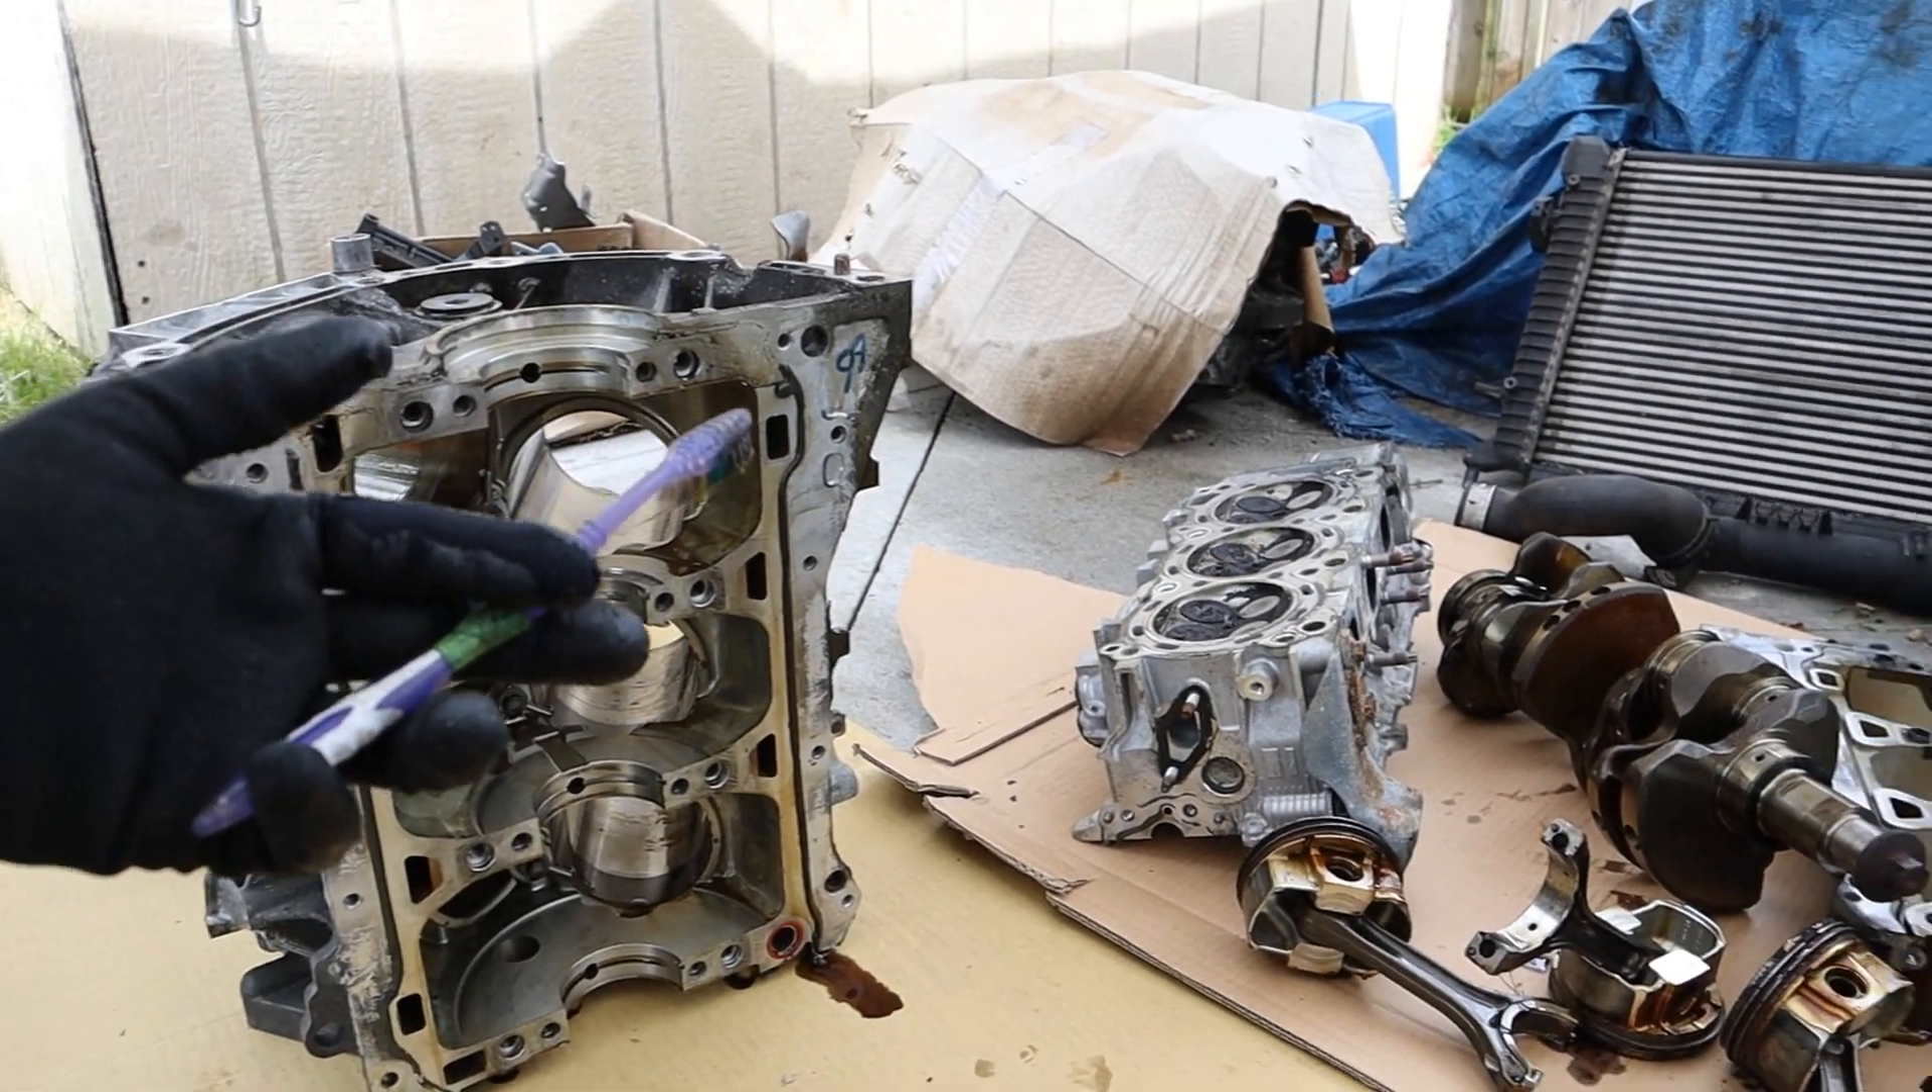So here we've got the engine completely torn down here.